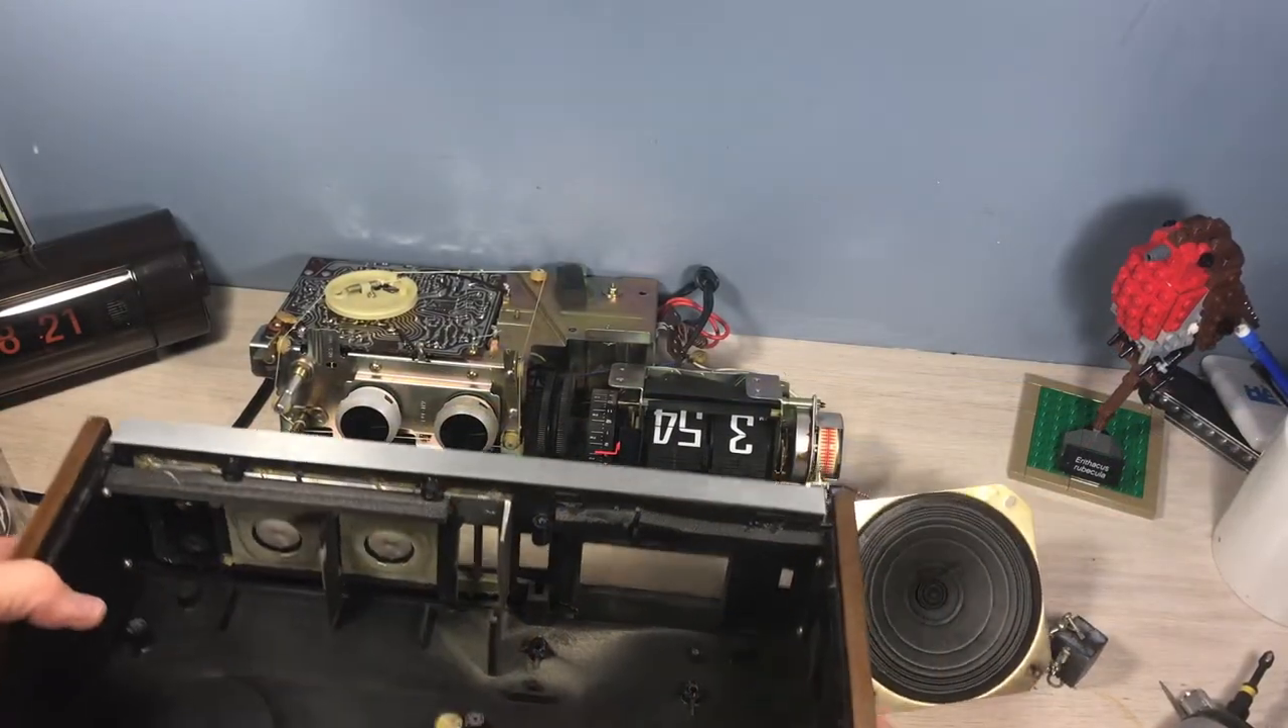We've got all the components out and you can see it's filthy in here.